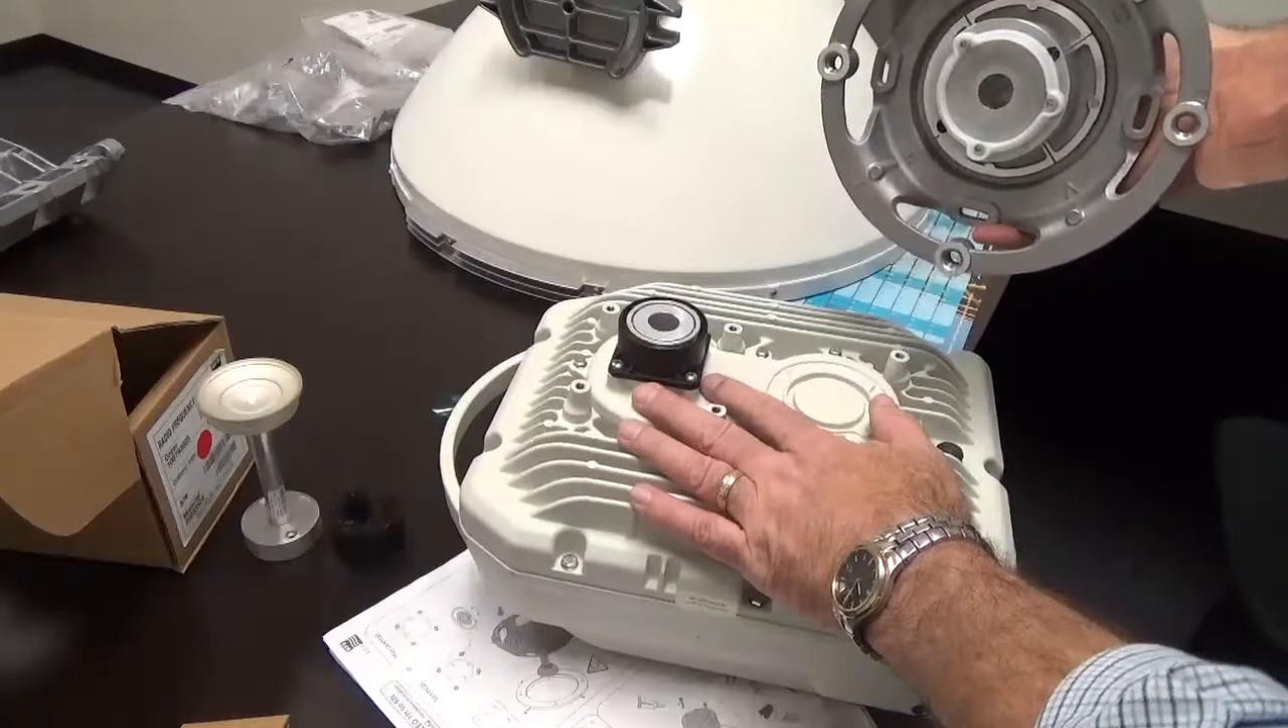Now this doesn't have the antenna mounting bracket applied but i wanted to show you that this literally just fits on just like that.